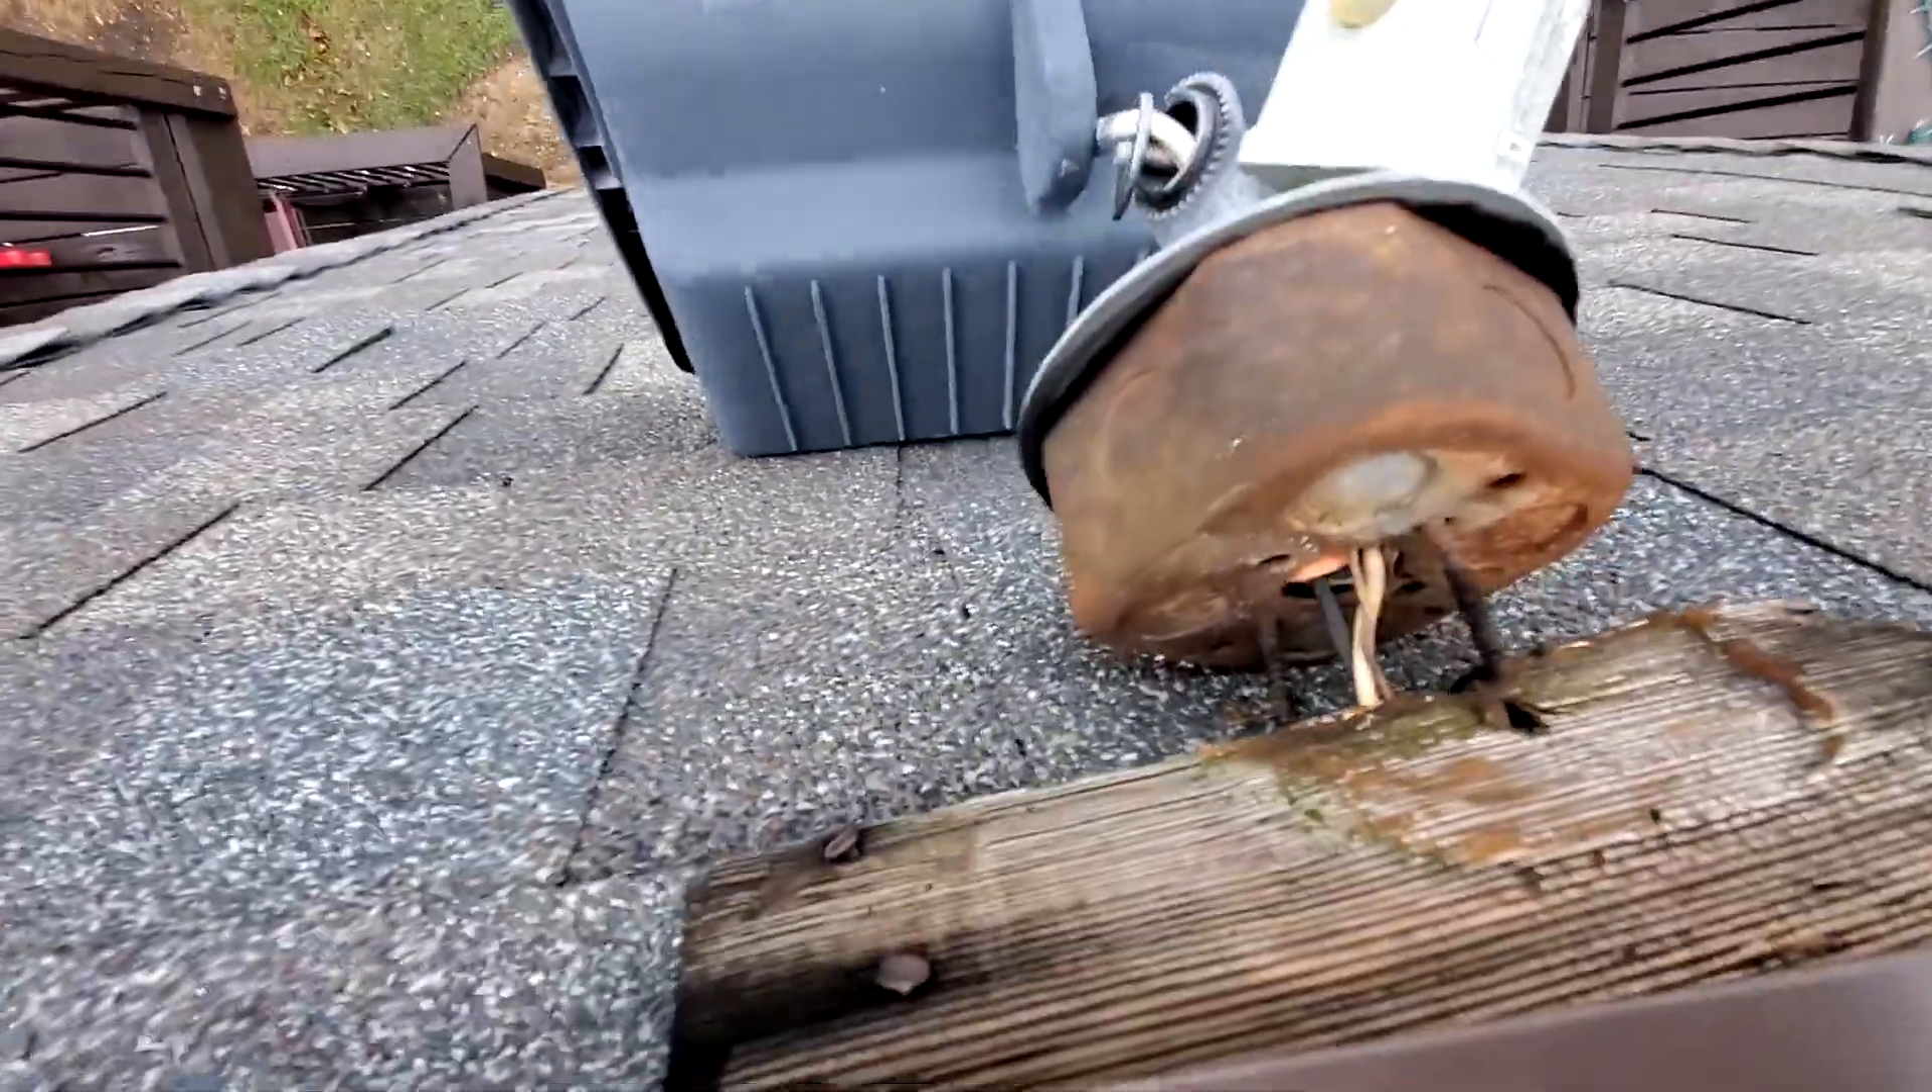It's just barely hanging on it's already pulled out.